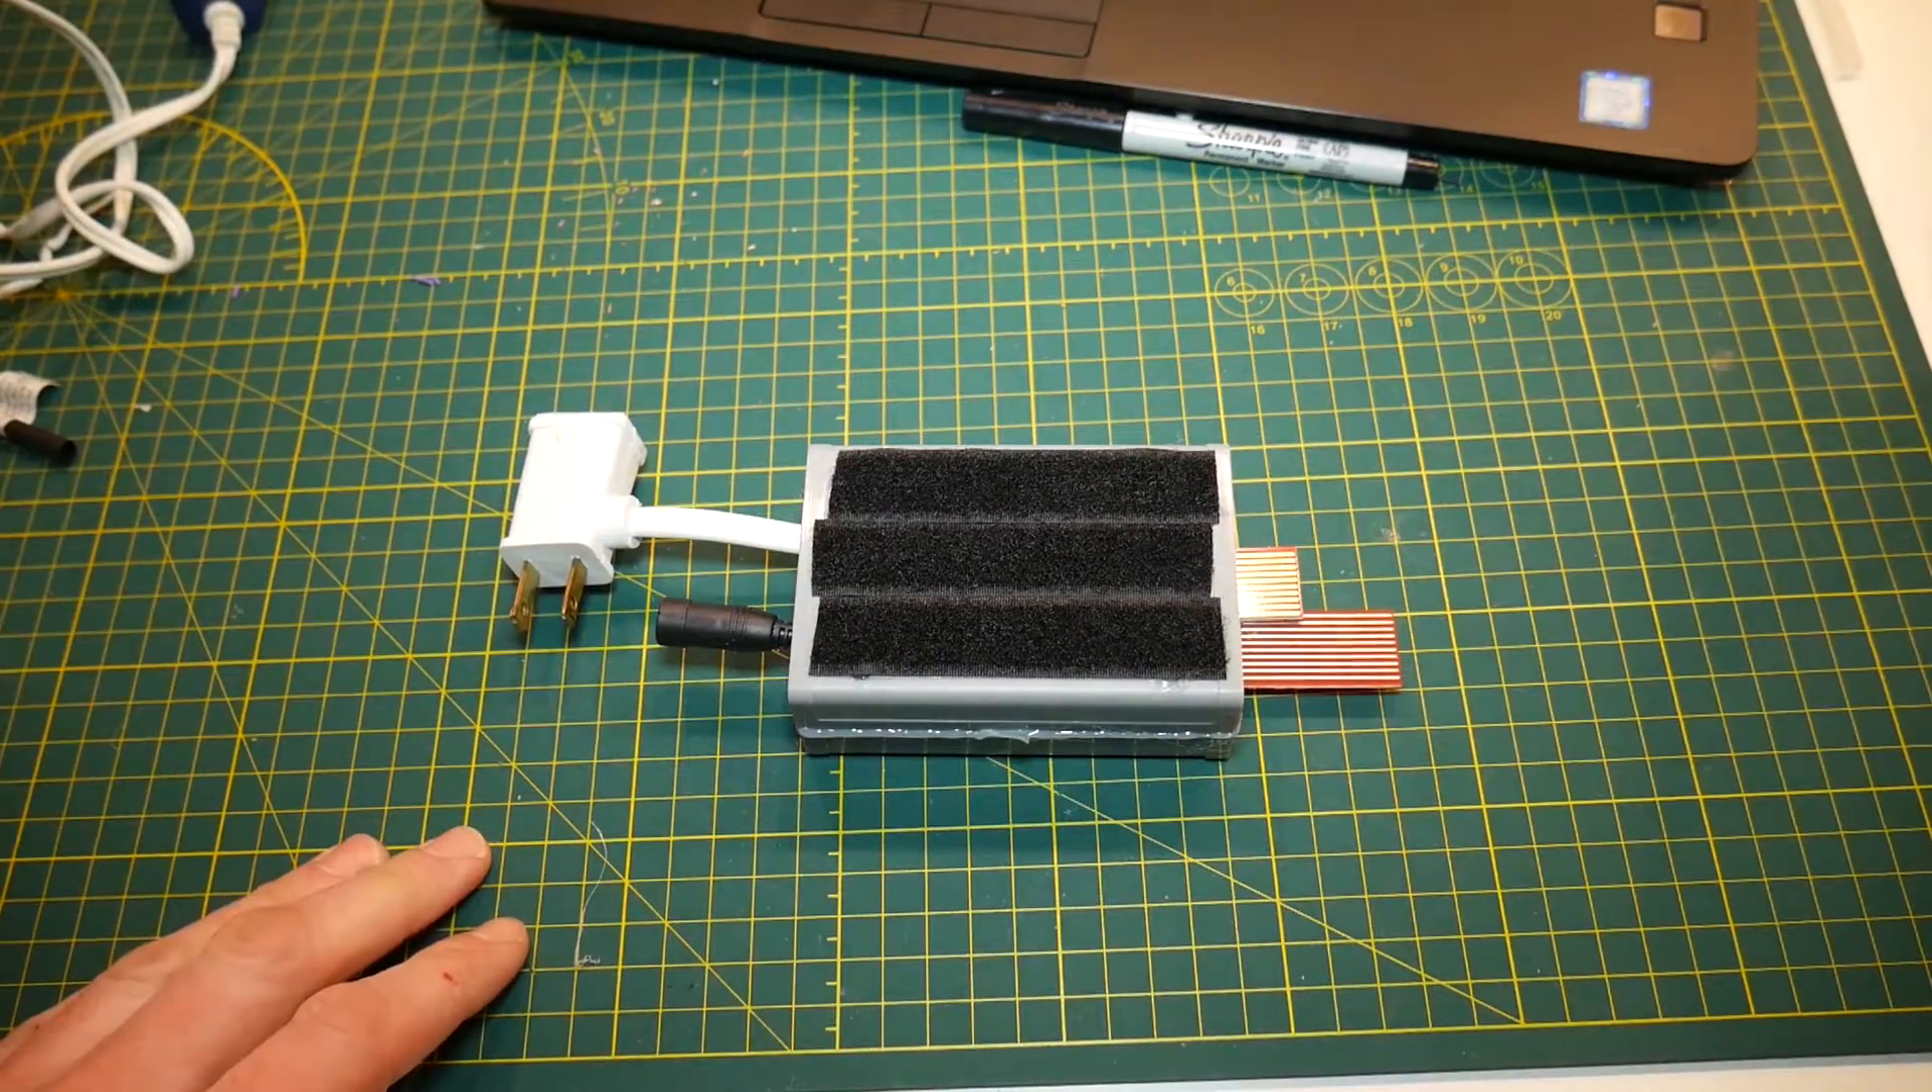I also have the Velcro on the enclosure. And I've used hot glue pretty liberally throughout the whole thing to seal everything up and keep water out.